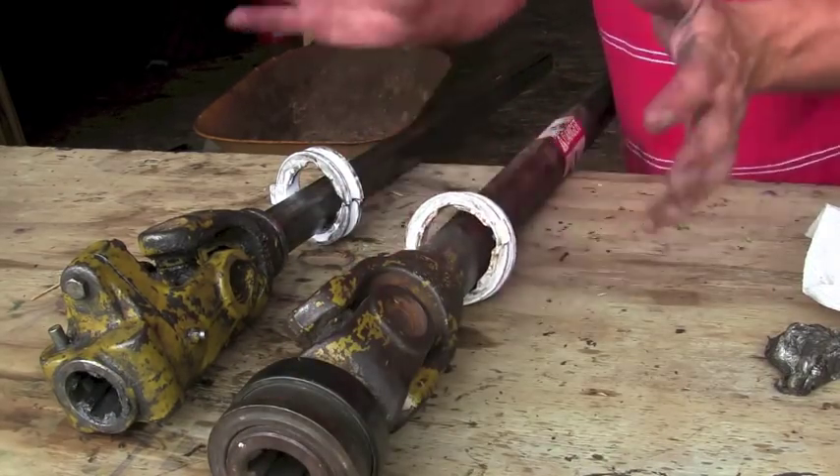Okay, we have both halves of the PTO shafts apart and on the workbench.